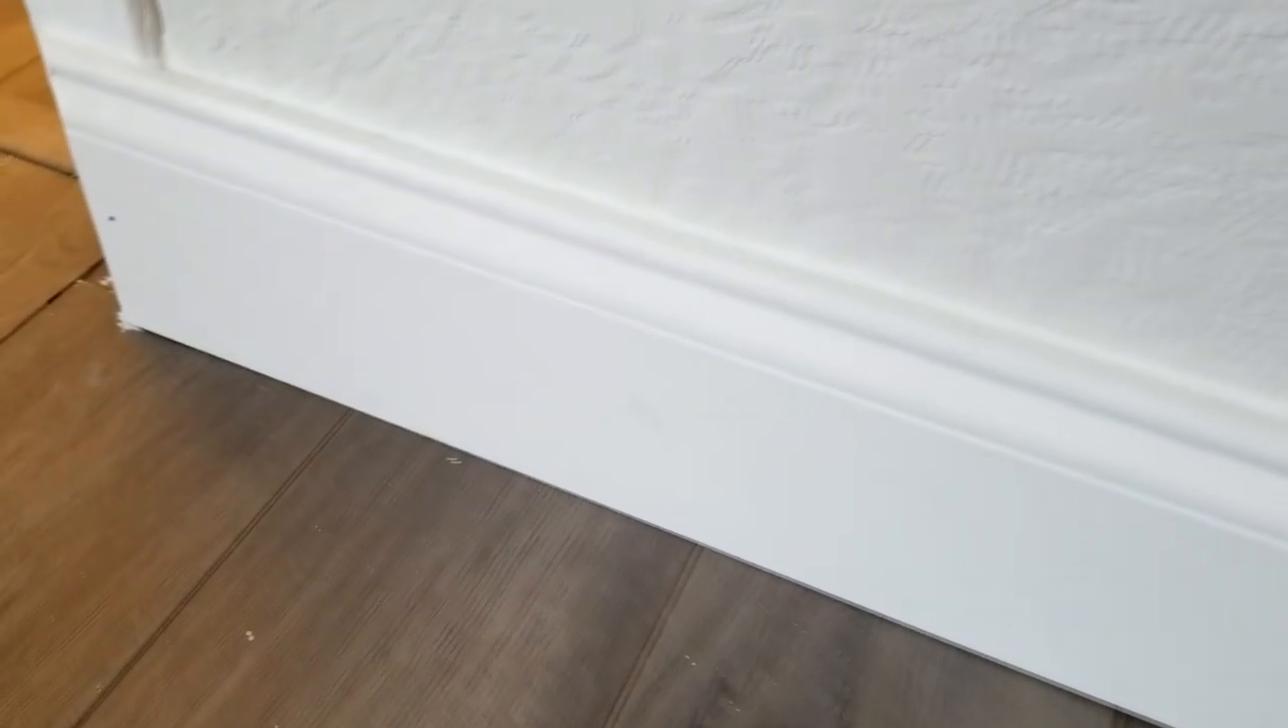And then as you see here, we've installed the baseboard.